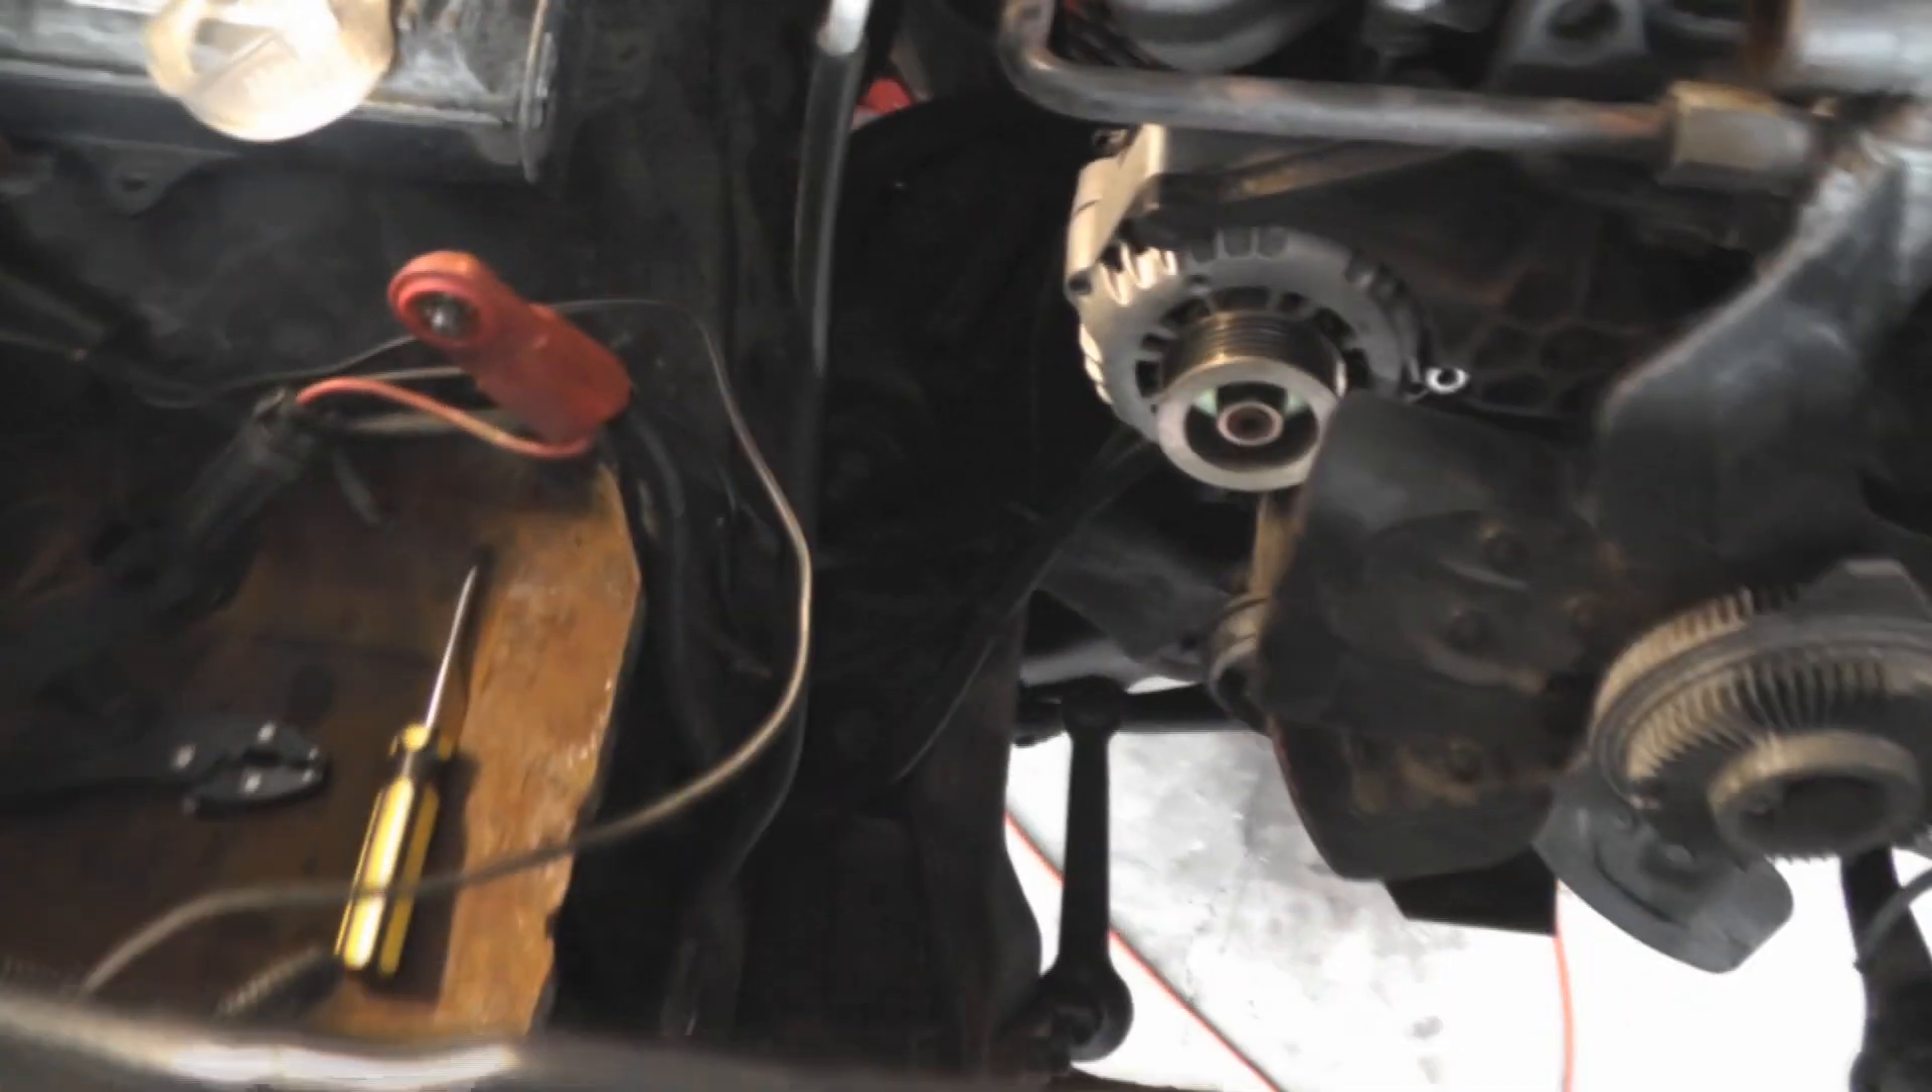Well, we're now at the beginning of the fourth day and this engine is still in here.